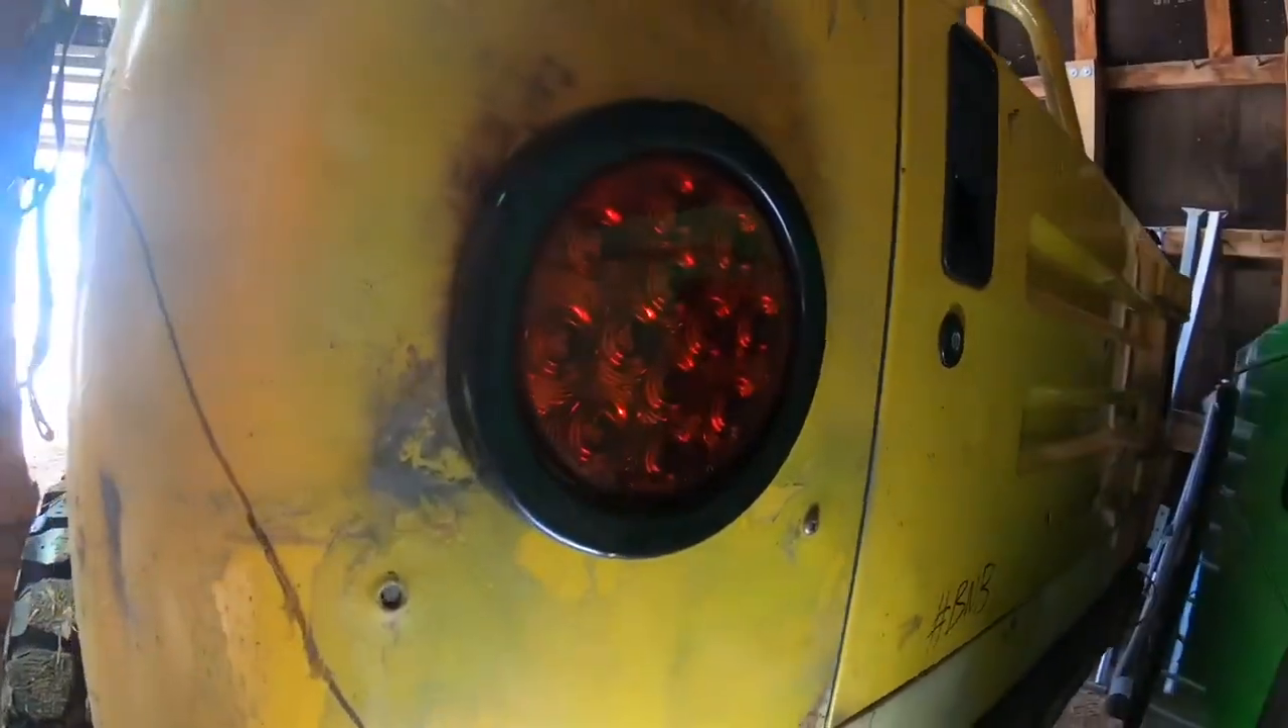Then there is your light all connected up. Ready to go.